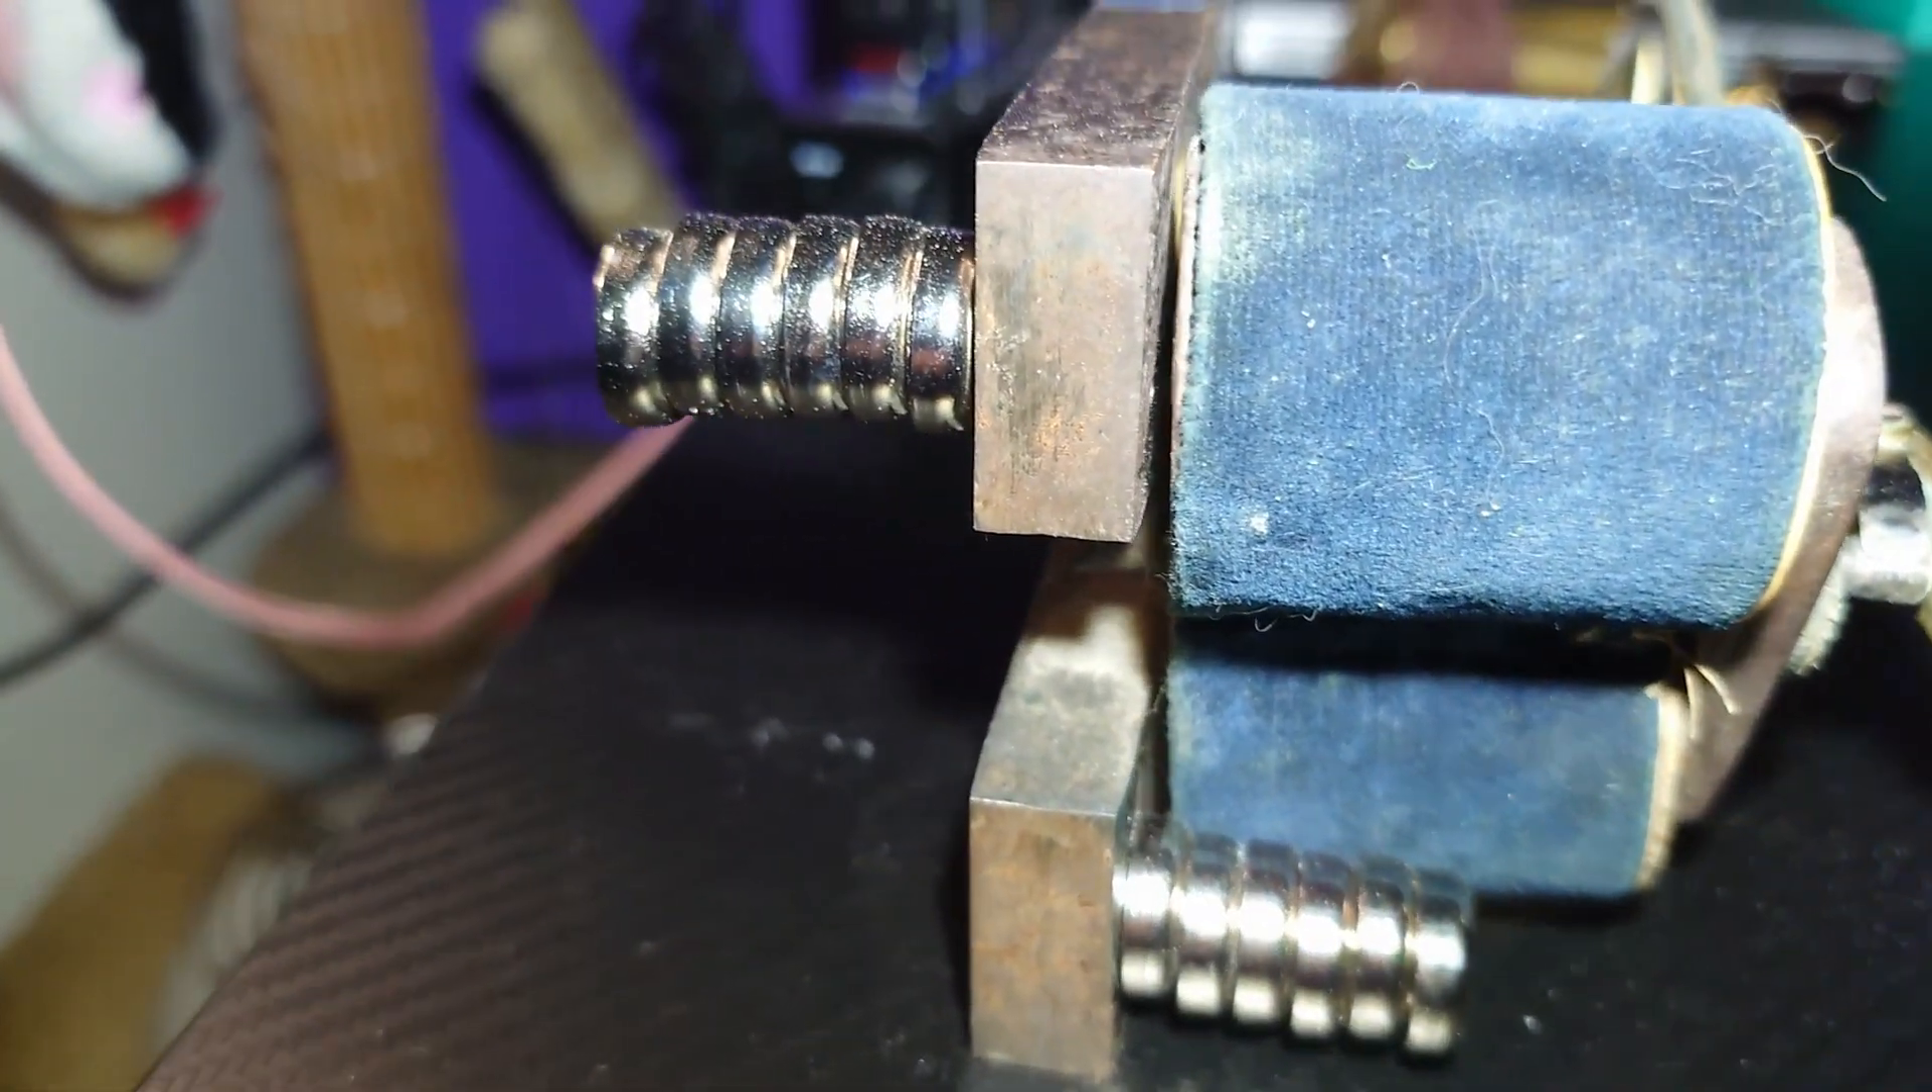The neodymium magnets are still attached.